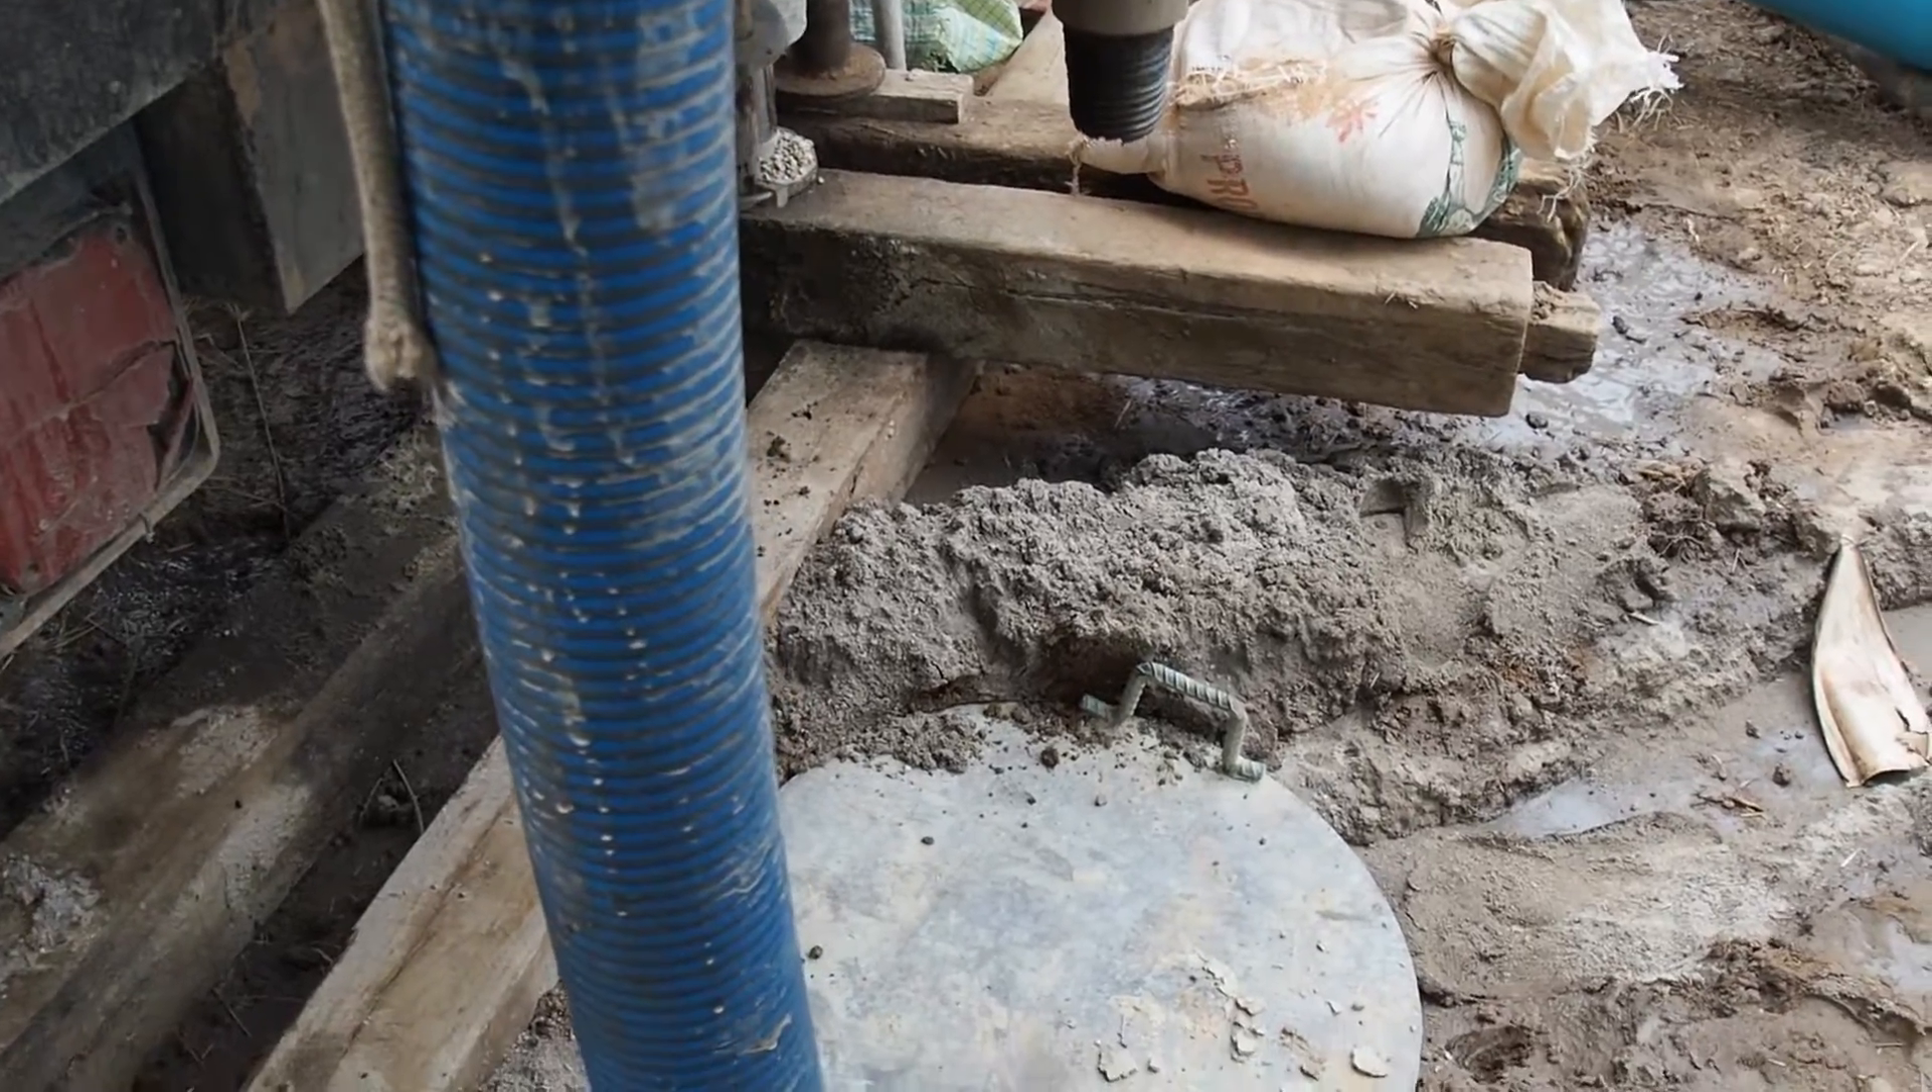There we go, we've got a lid on the cap itself and we're just waiting for the big drill bit now.